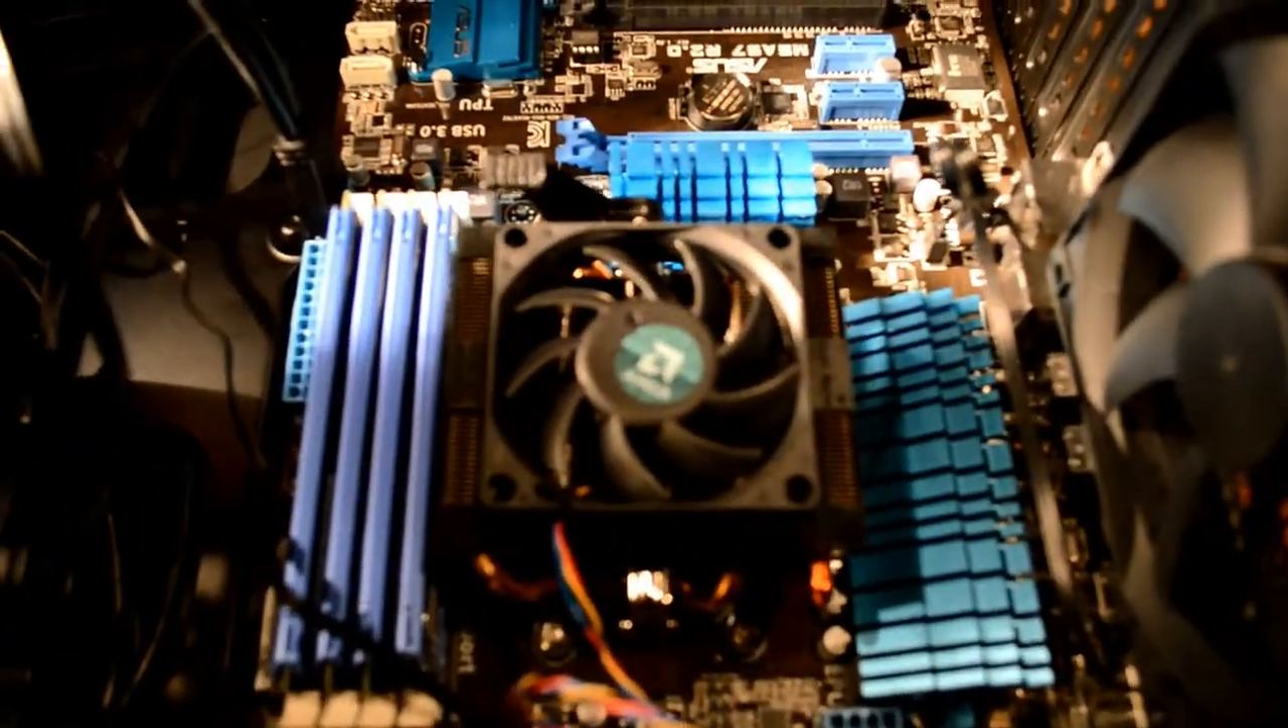Got four sticks of RAM in there.